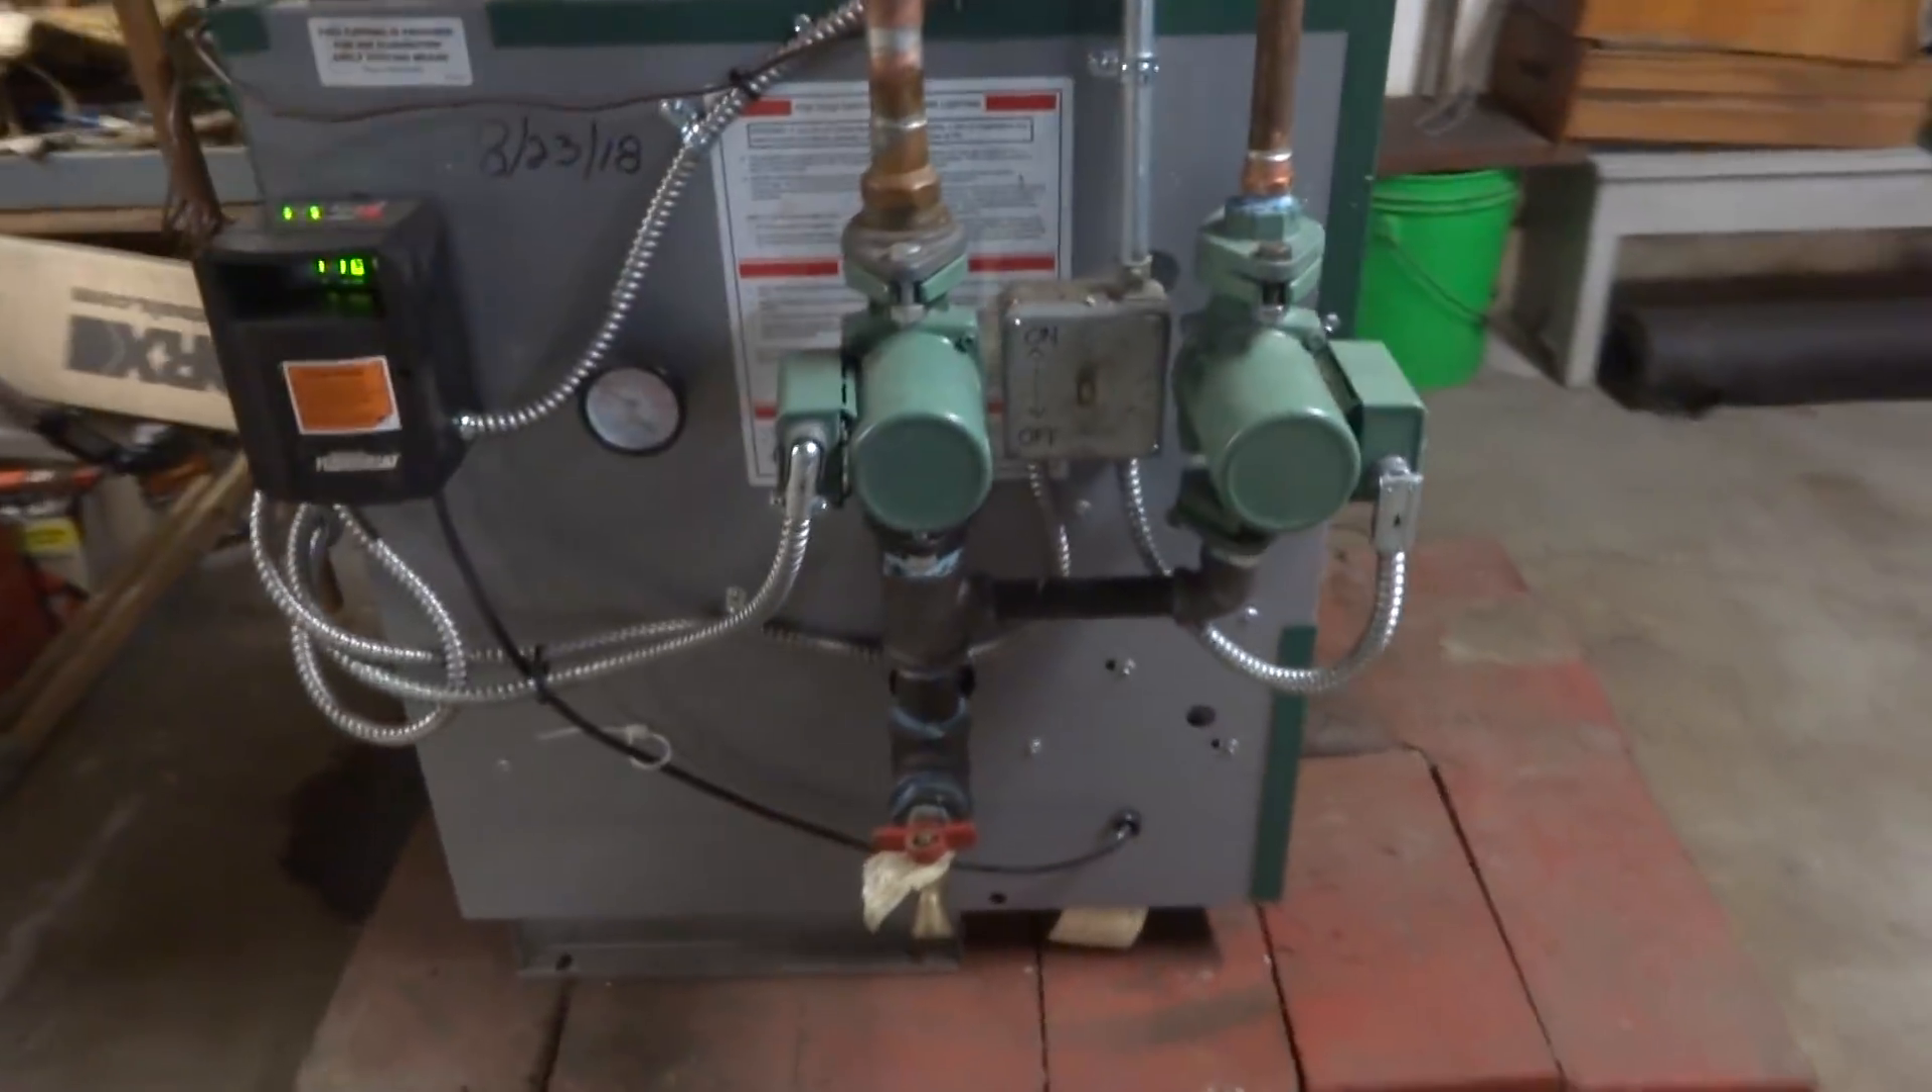I put the two circulators over here on the return.